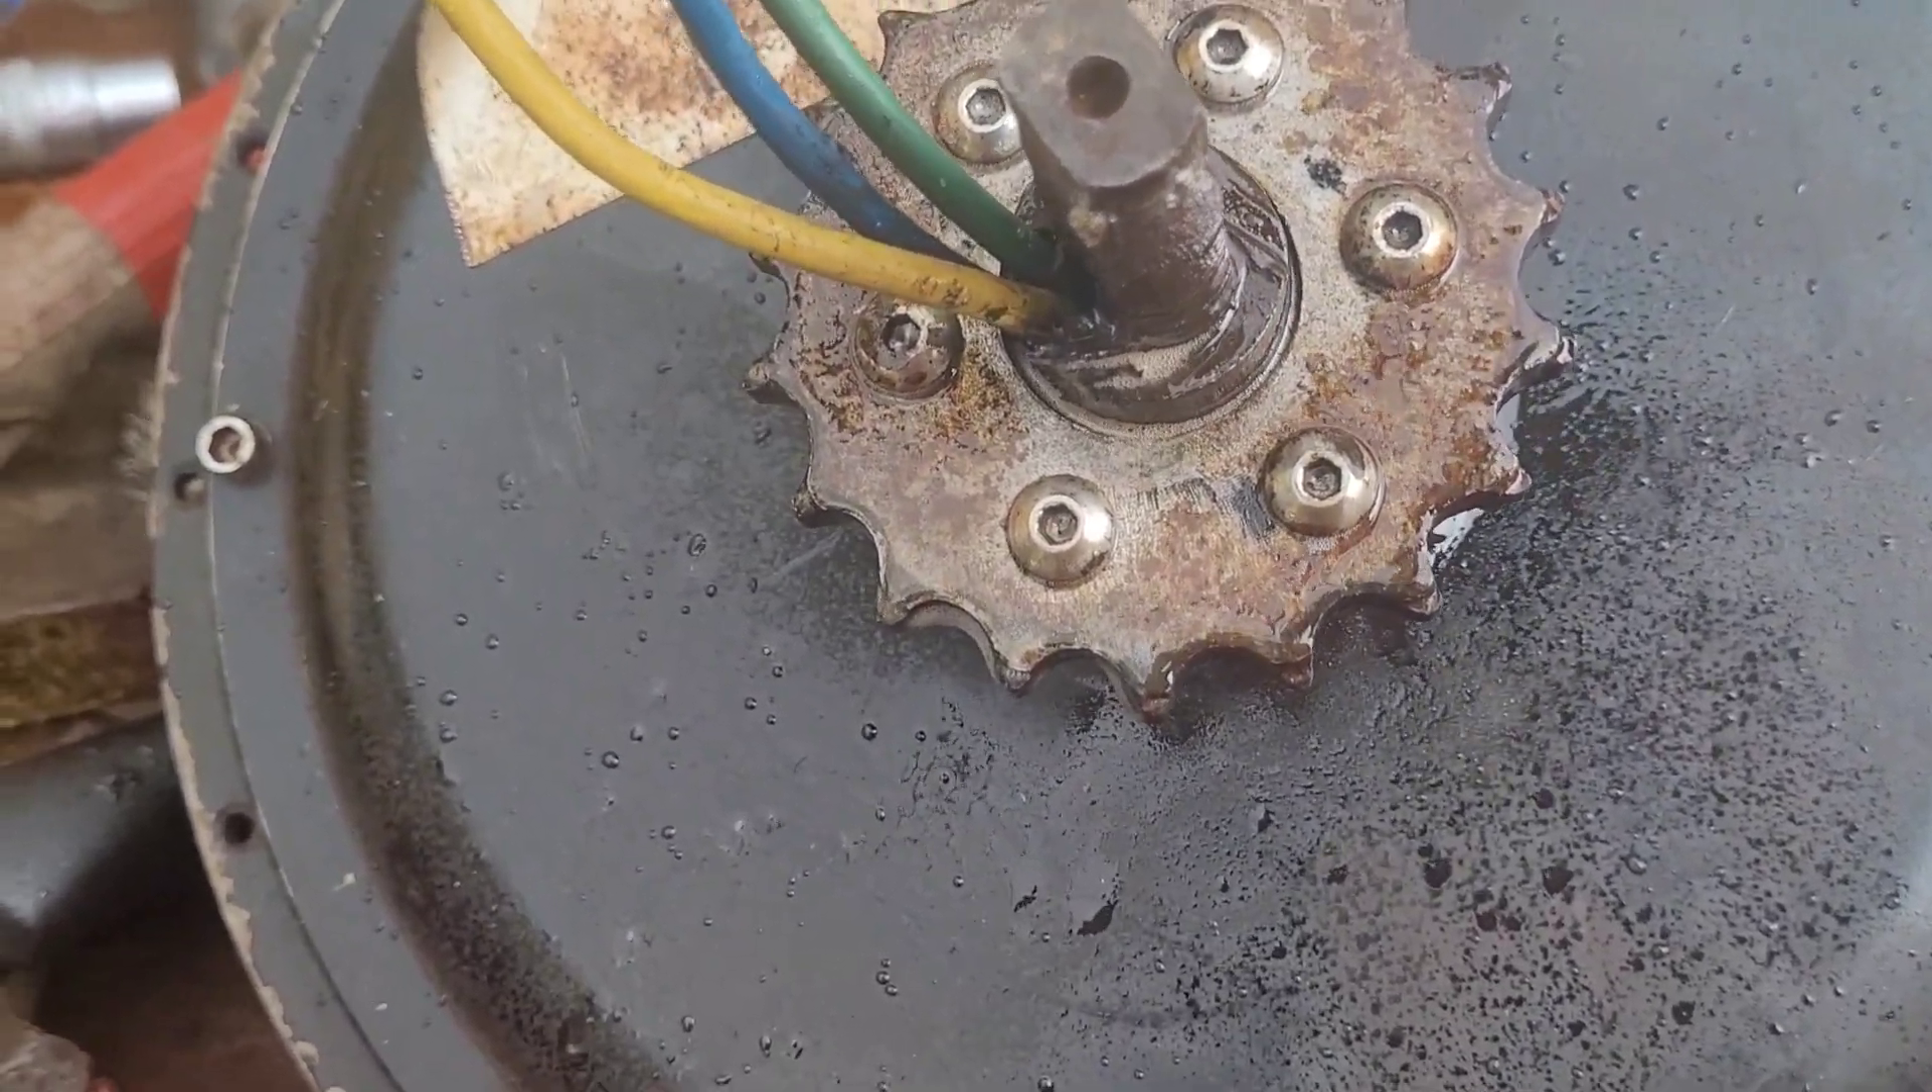So here's the three kilowatt motor with the 18 tooth gear on.